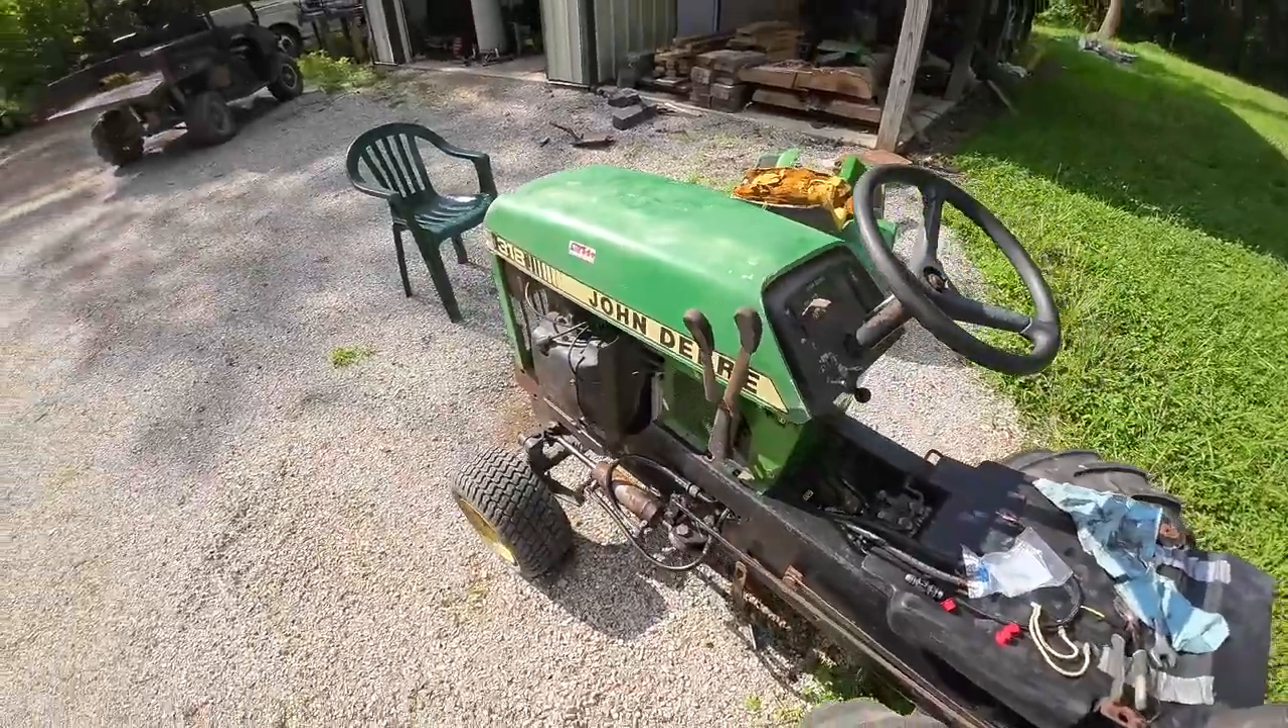But the hood closes and is attached to the tractor, so that's something.